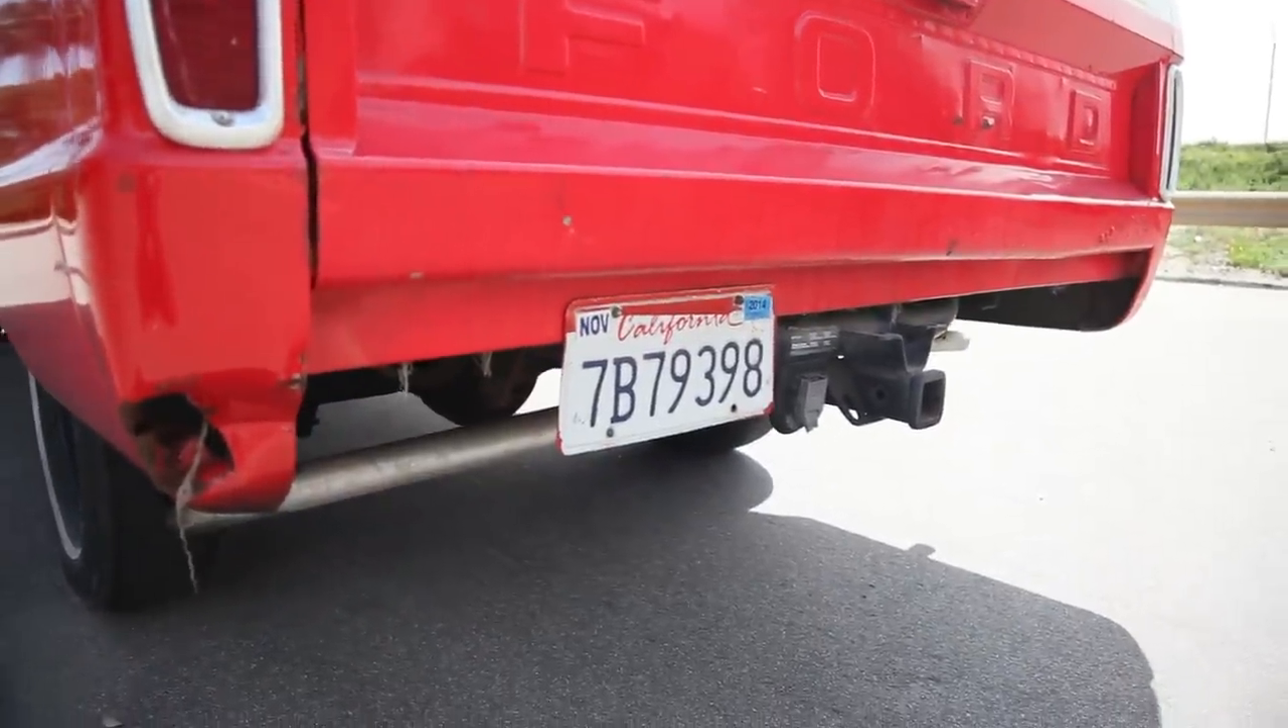So there's no rear bumper right now, but we've already got a roll pan sitting back in the garage, which will be going up here real soon, again from our friend's LMC truck.